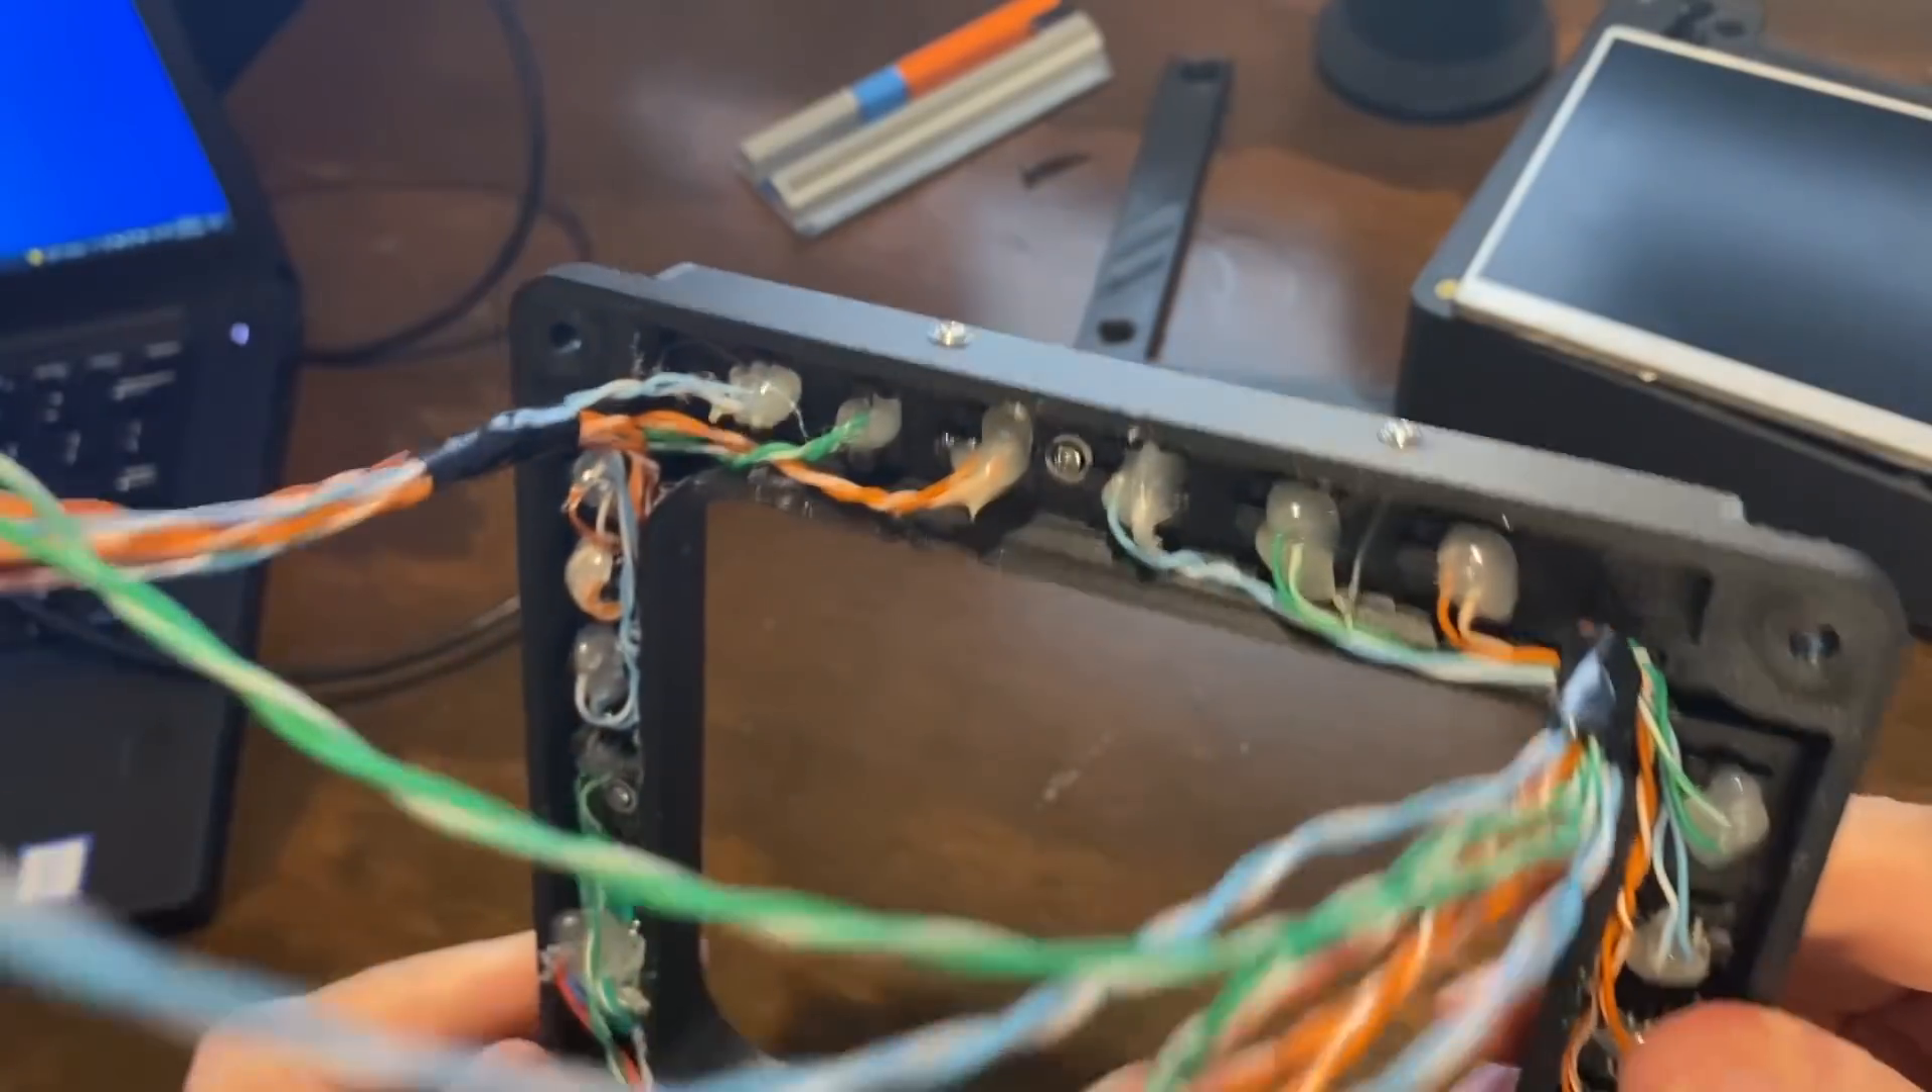Um i did kind of see i squirted some hot glue on top of each one of these contacts uh just for some strain relief.